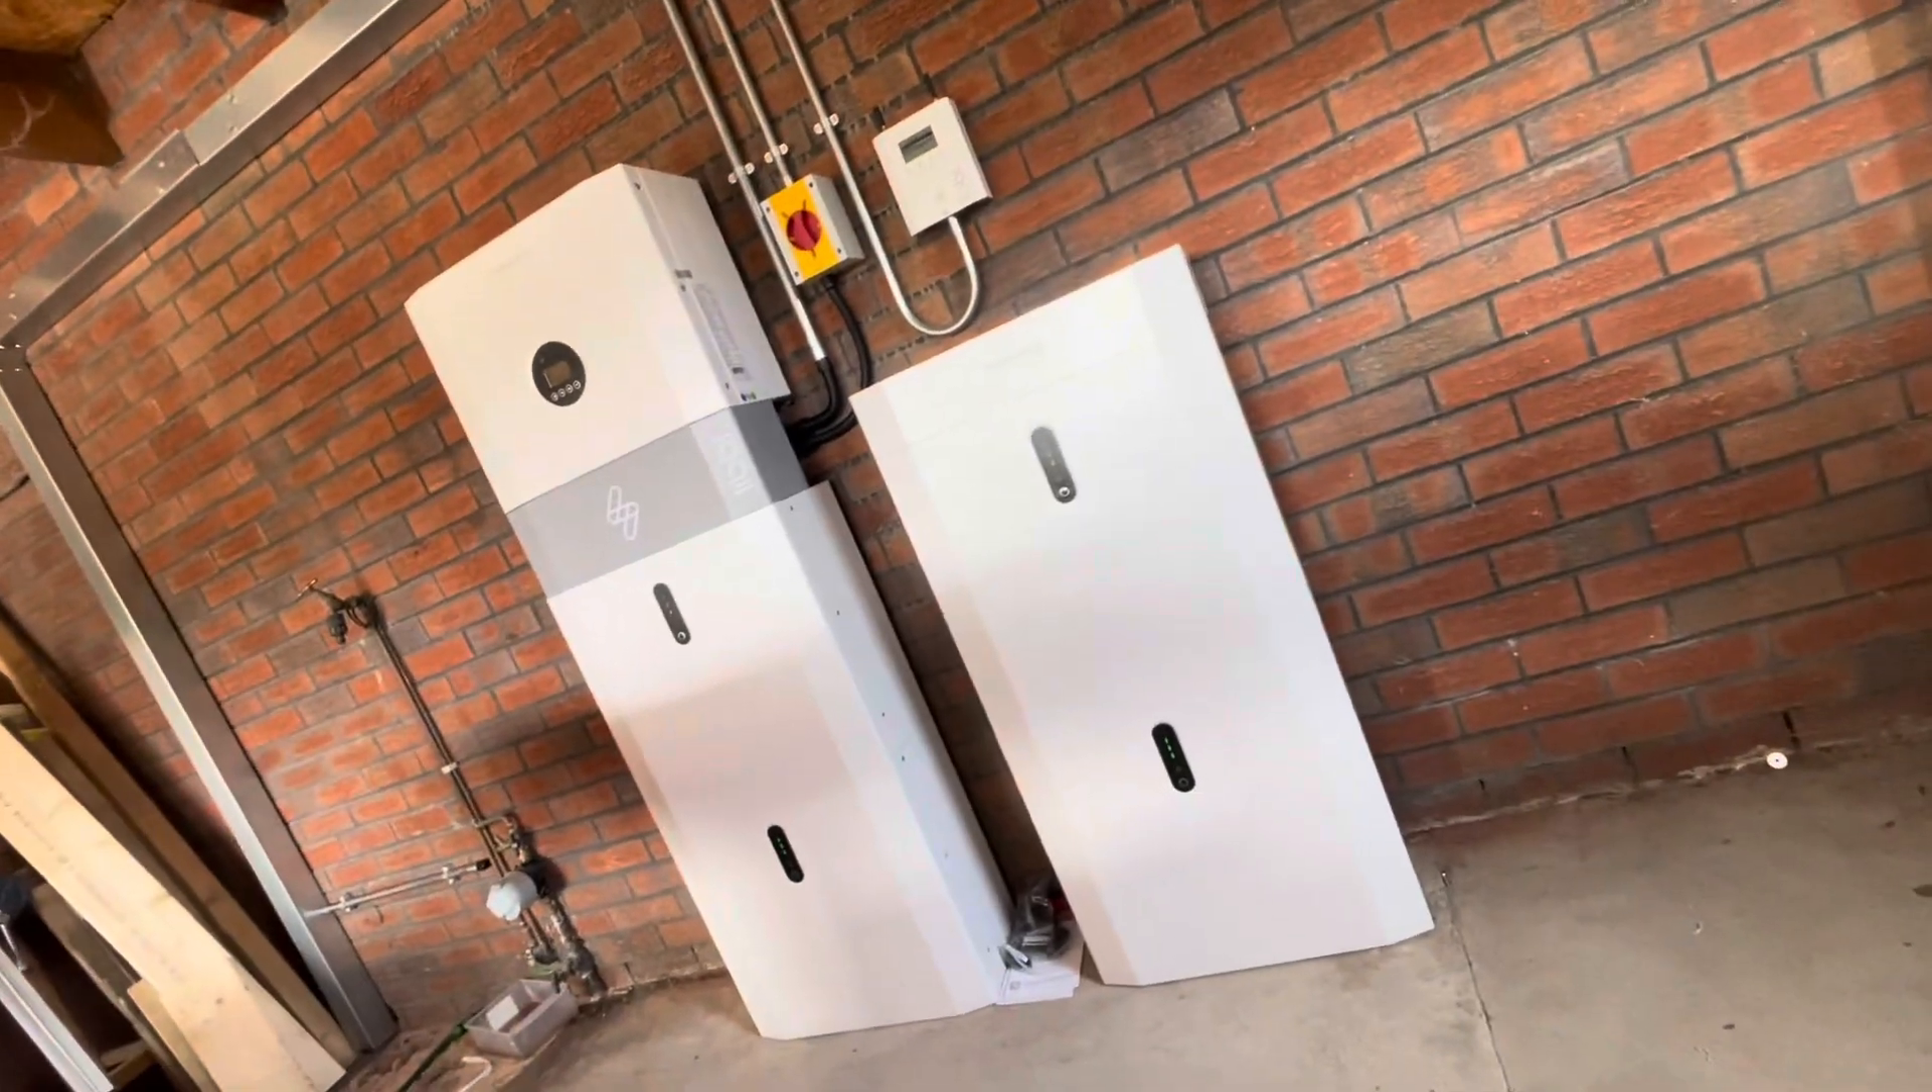Um yeah that is the battery storage all done.